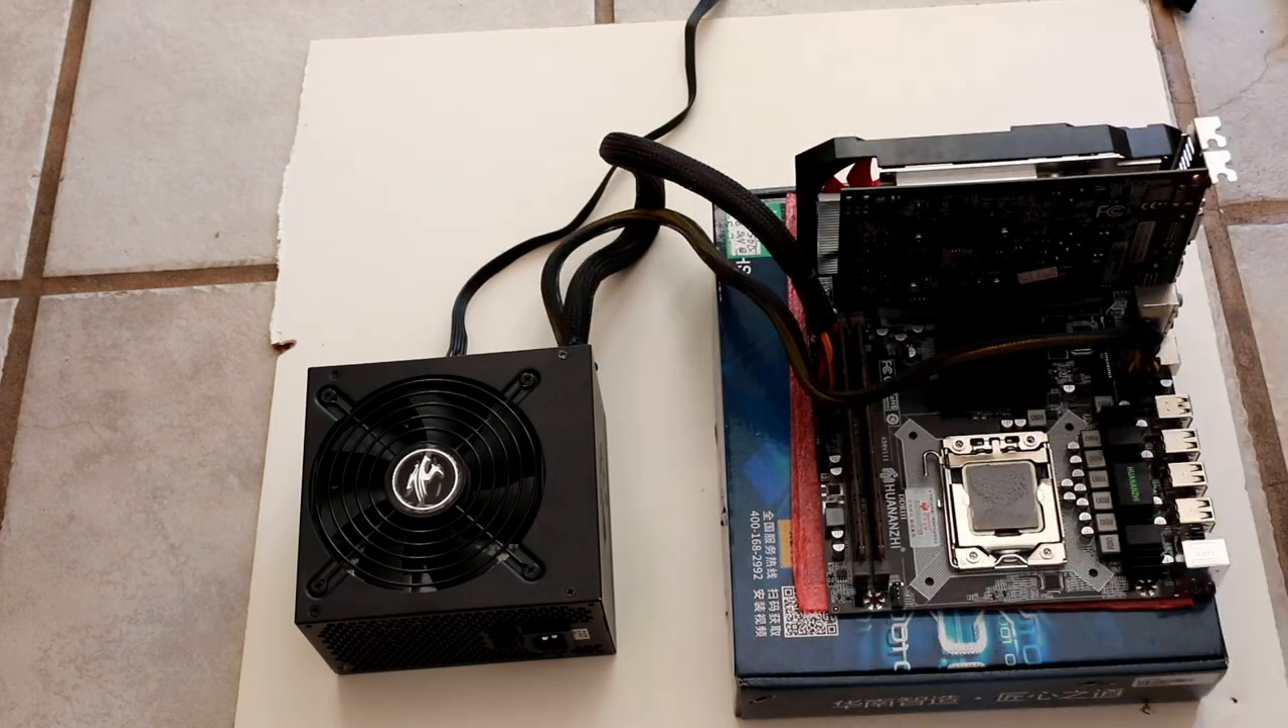So there's our graphics card in place.